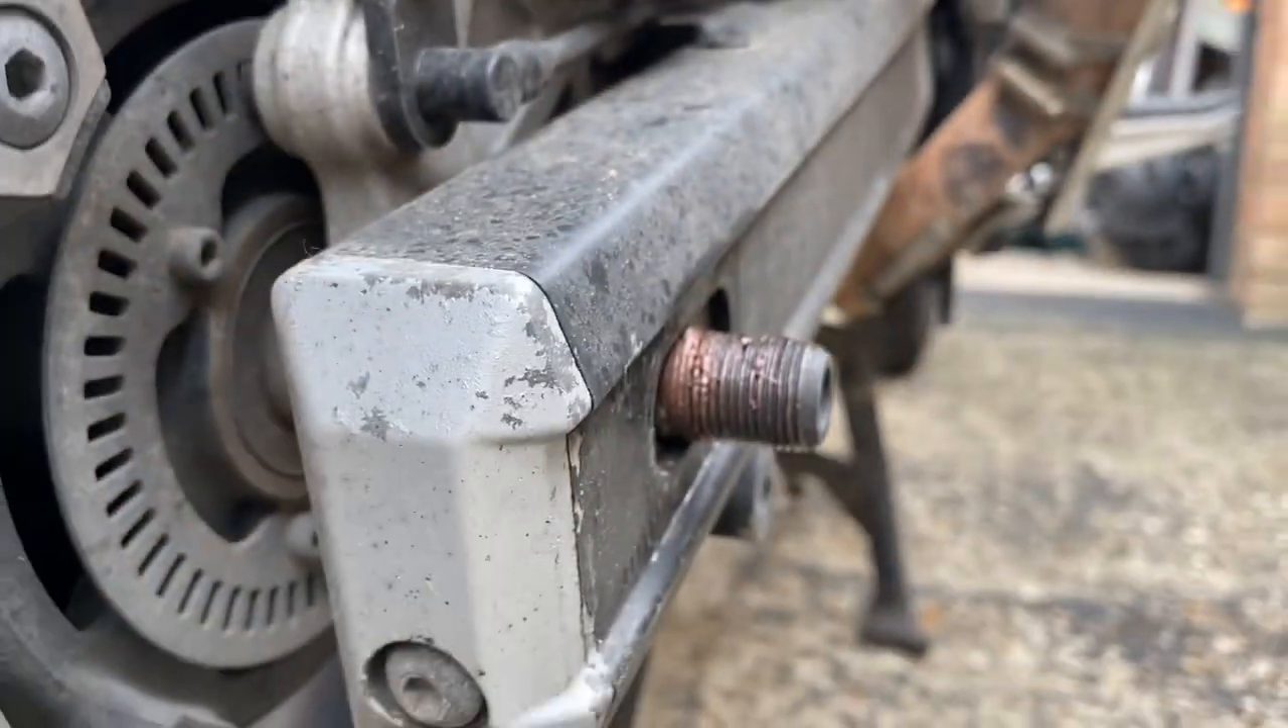I've took off this rear axle nut which is a 24mm.